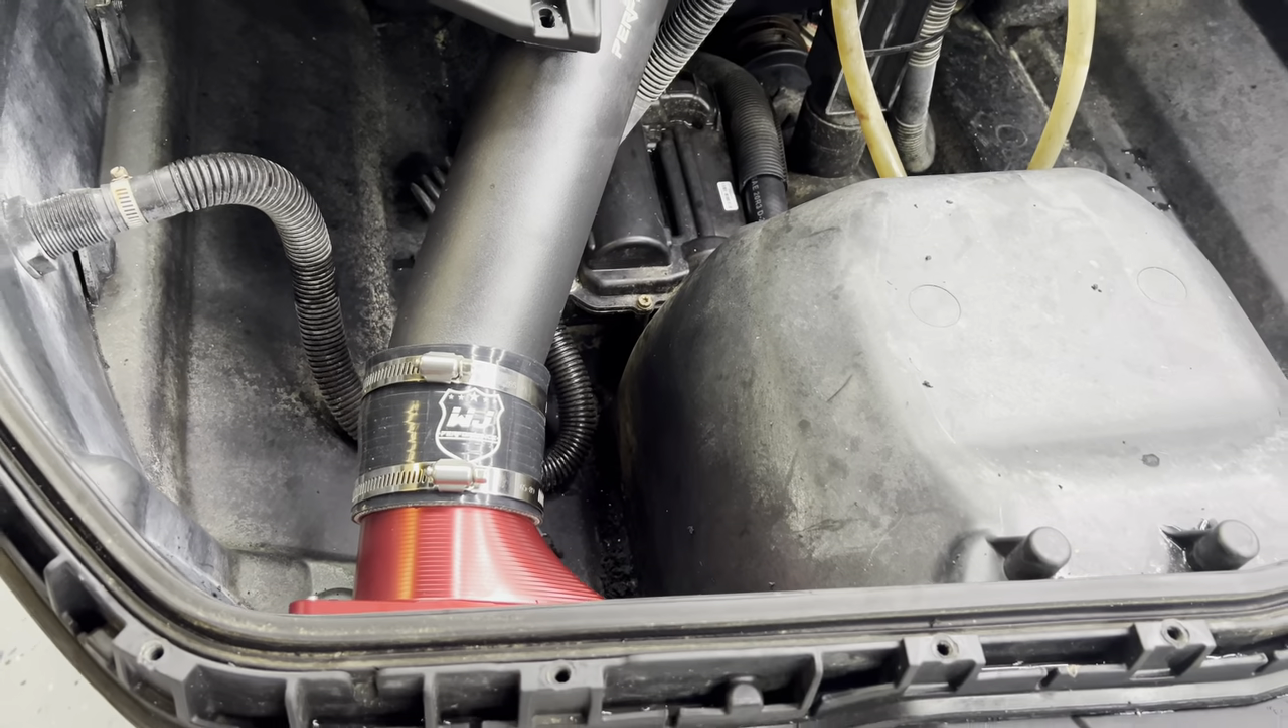Got your clamps on. We're all good to go.